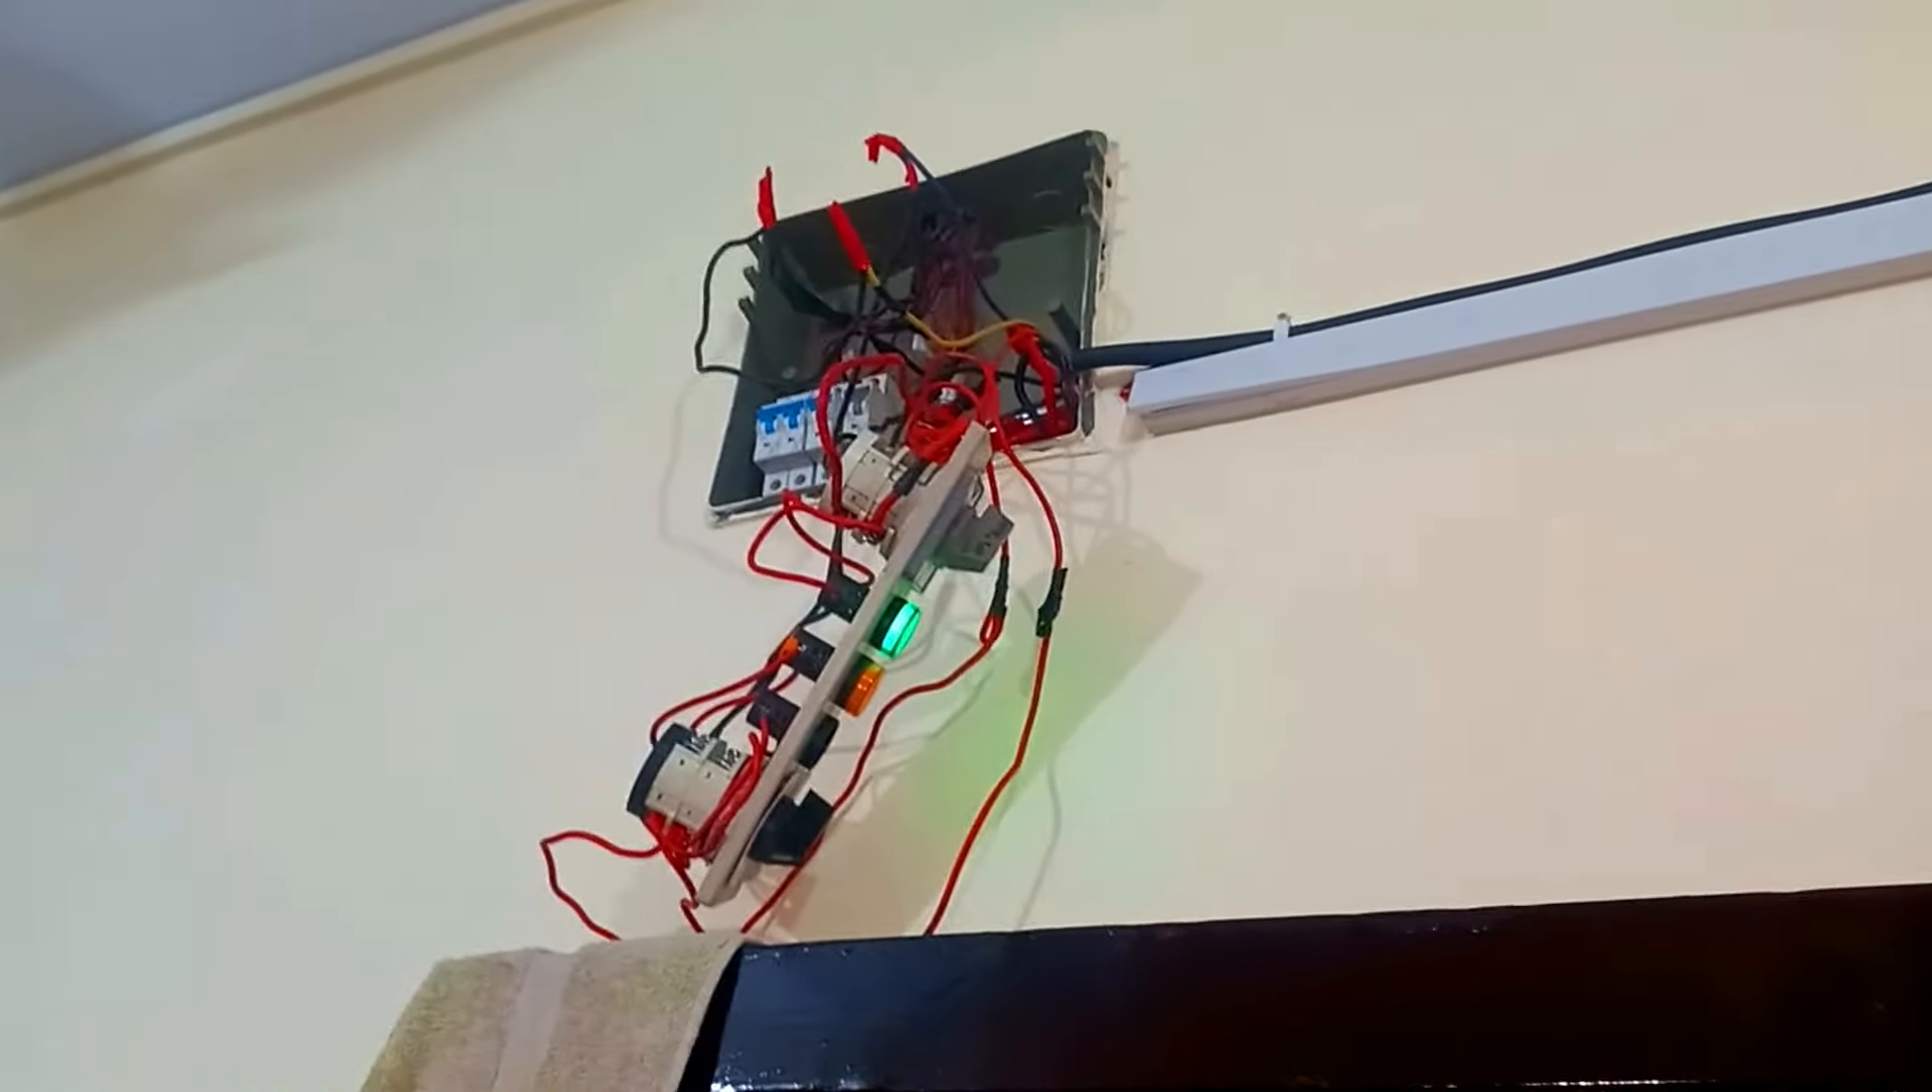یہاں پر ابھی وائرنگ کھلی ہوئی ہے چونکہ انویٹر ہینگ کرنا ہے۔